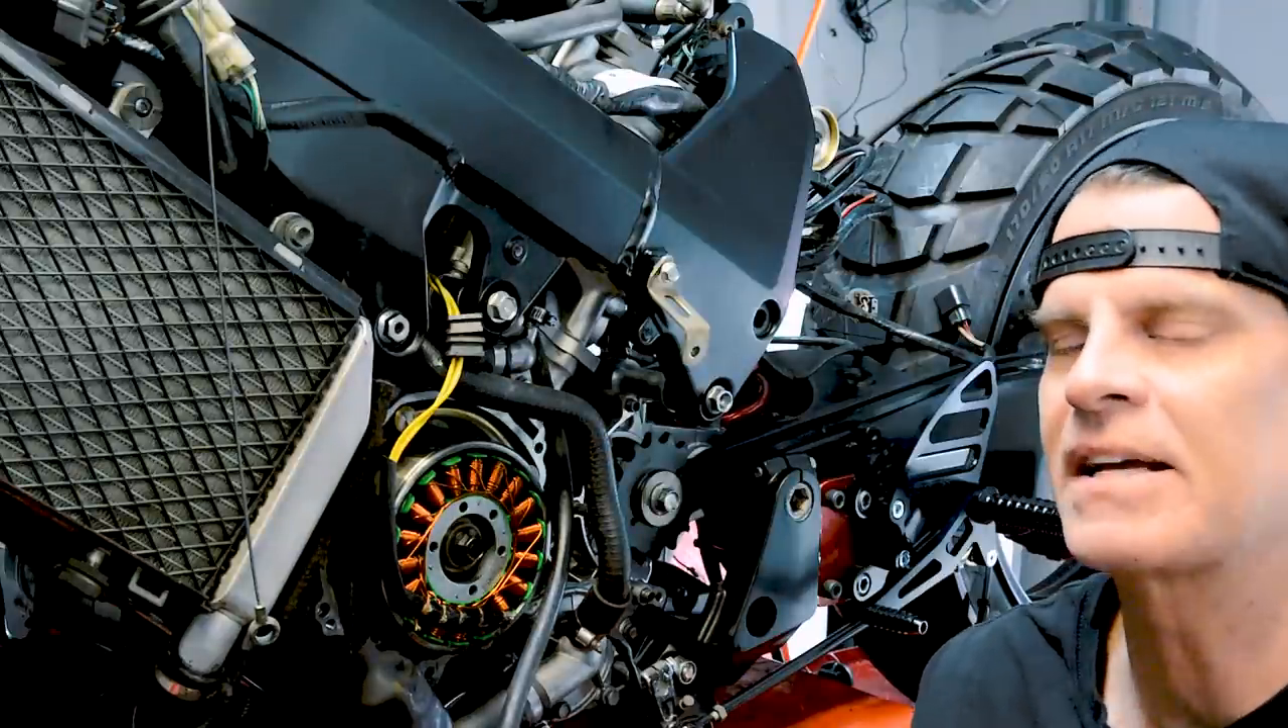All right guys, so as you can see, I already have the stator in the bike.